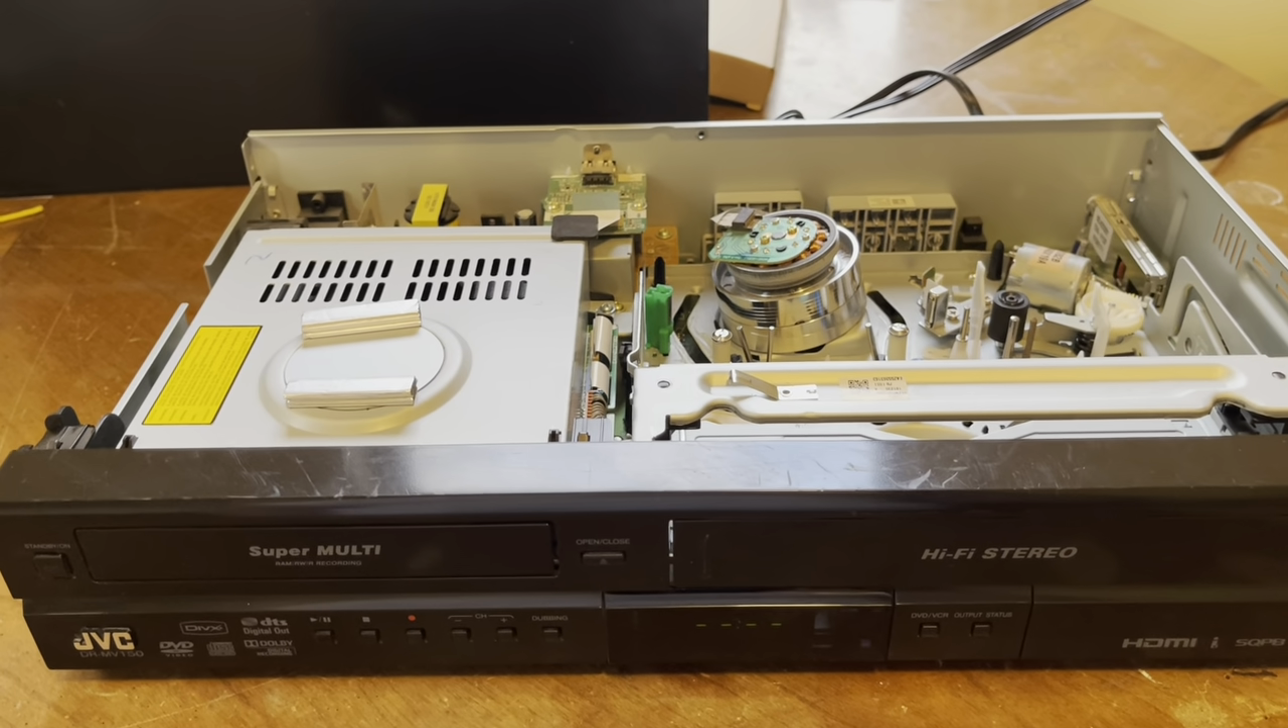So went ahead and finished reinstalling the DVD recorder back into the machine, the front panel and everything.